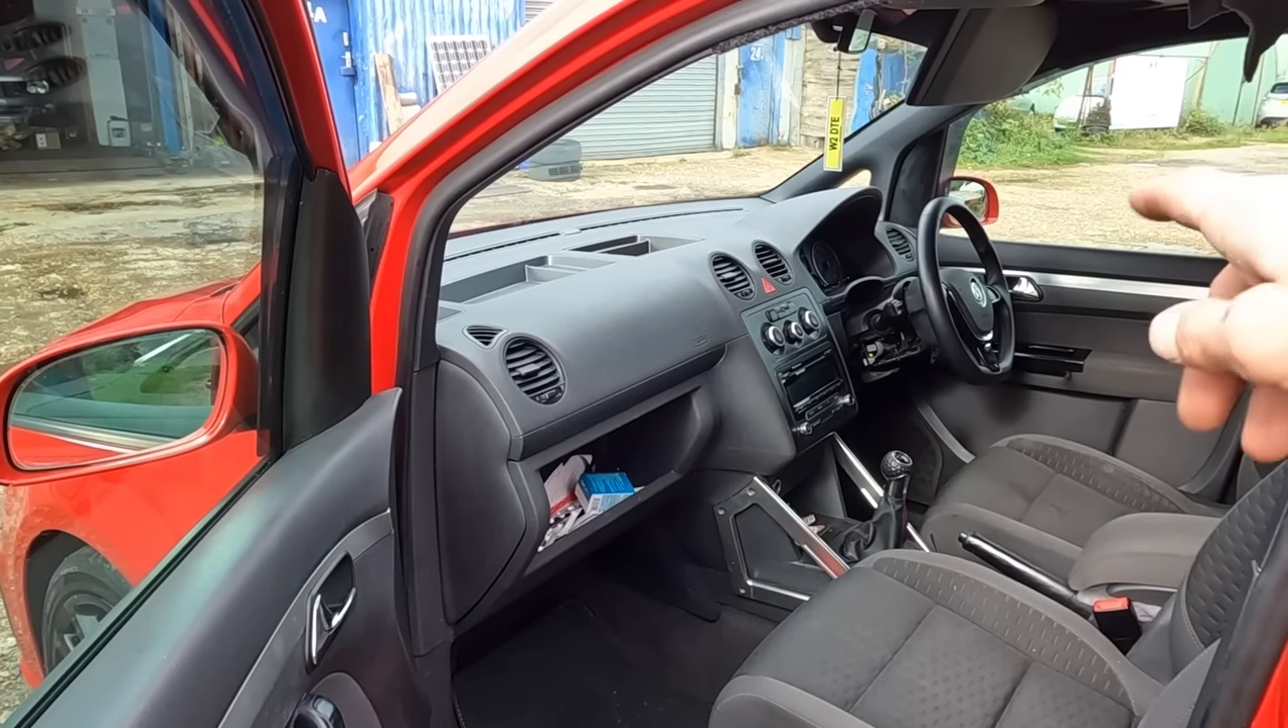I have got the steering cowling missing the lower one.